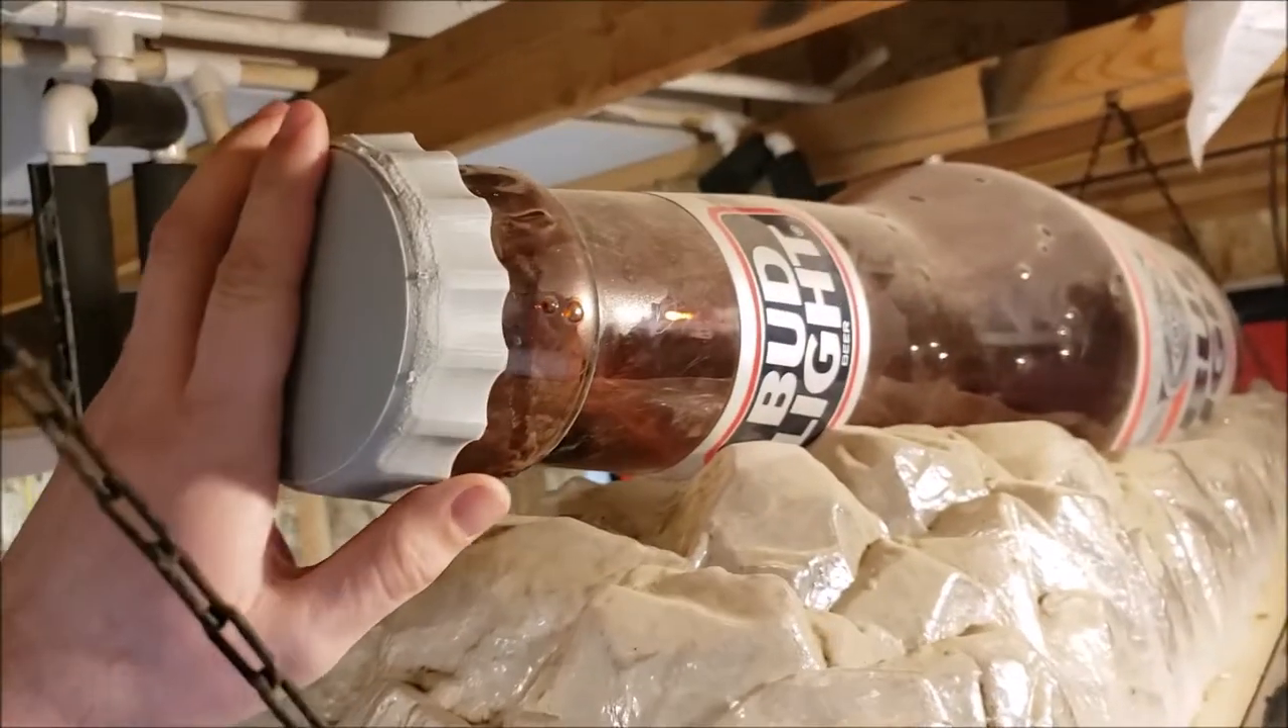So I test fit the new cap onto the bottle and oh man that looks good the silver looks good I'm pretty happy.